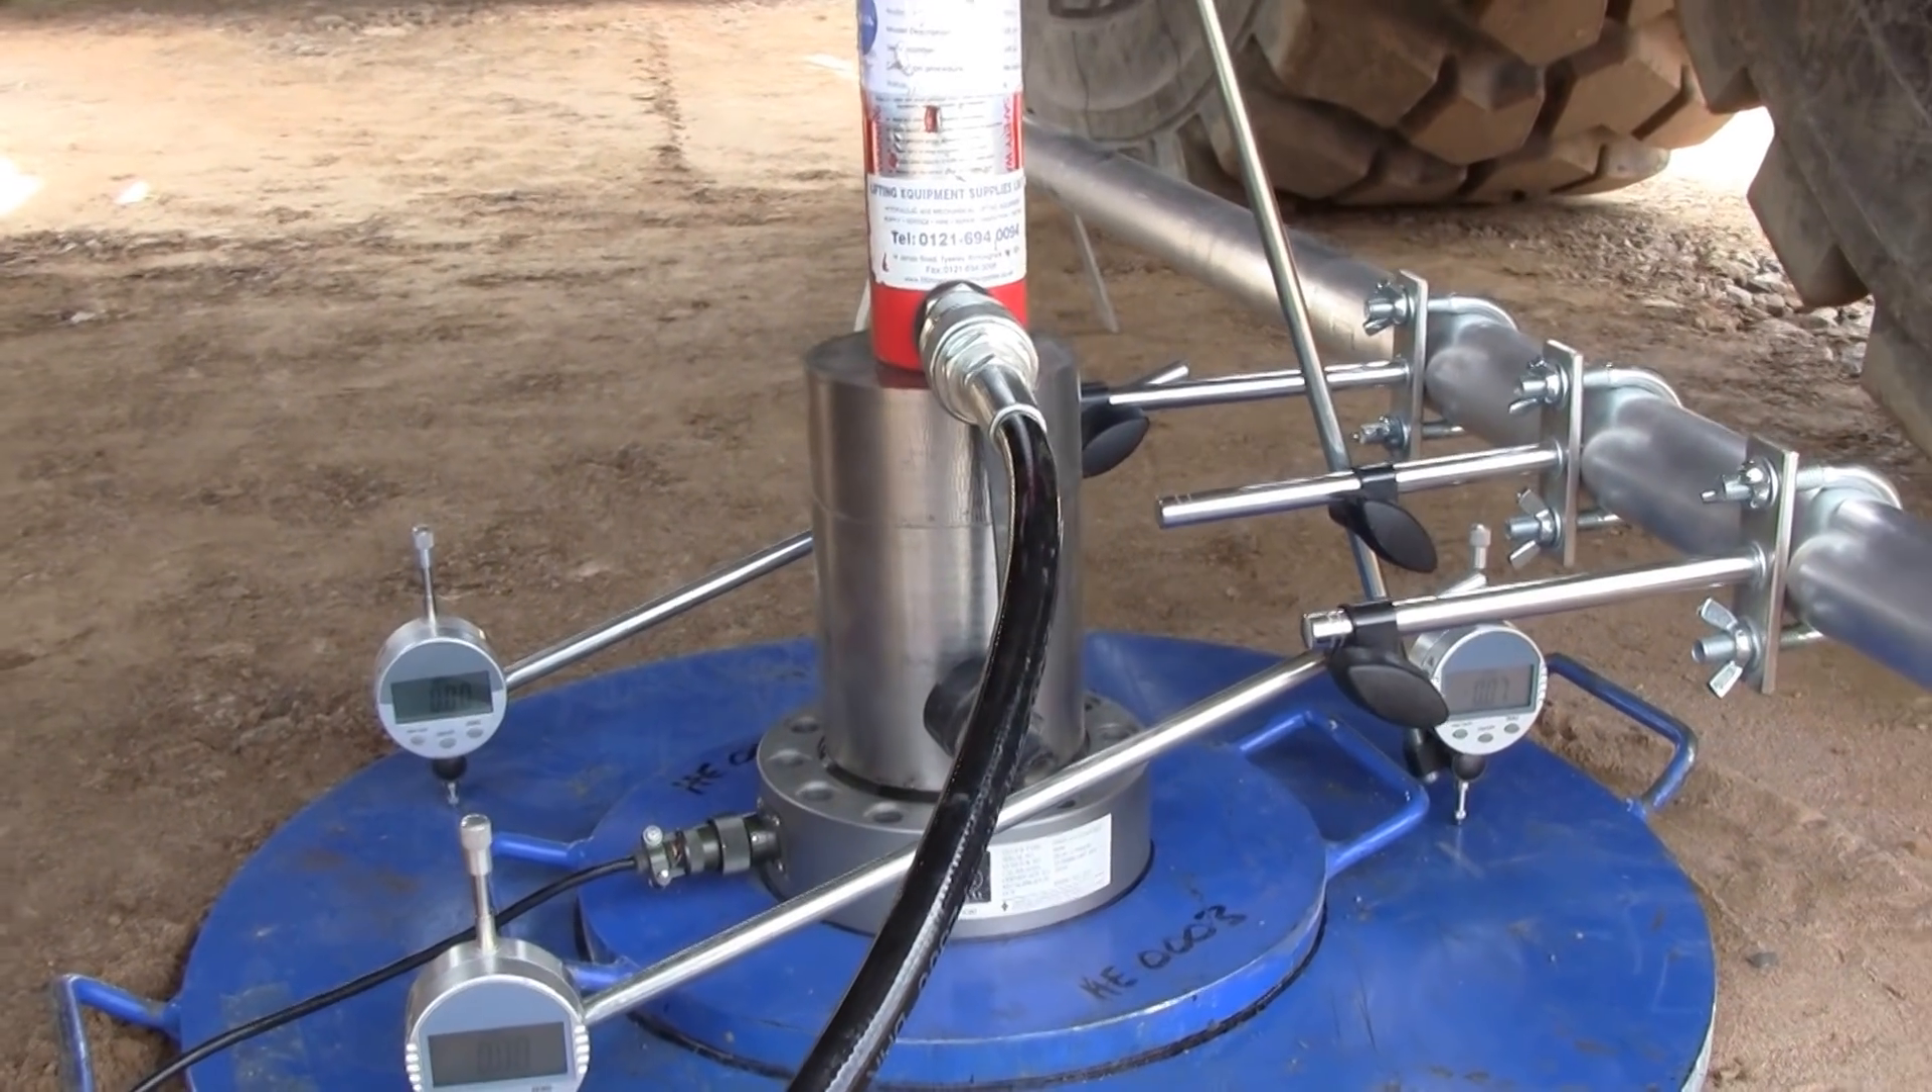So we have the 3 dial gauges in position.